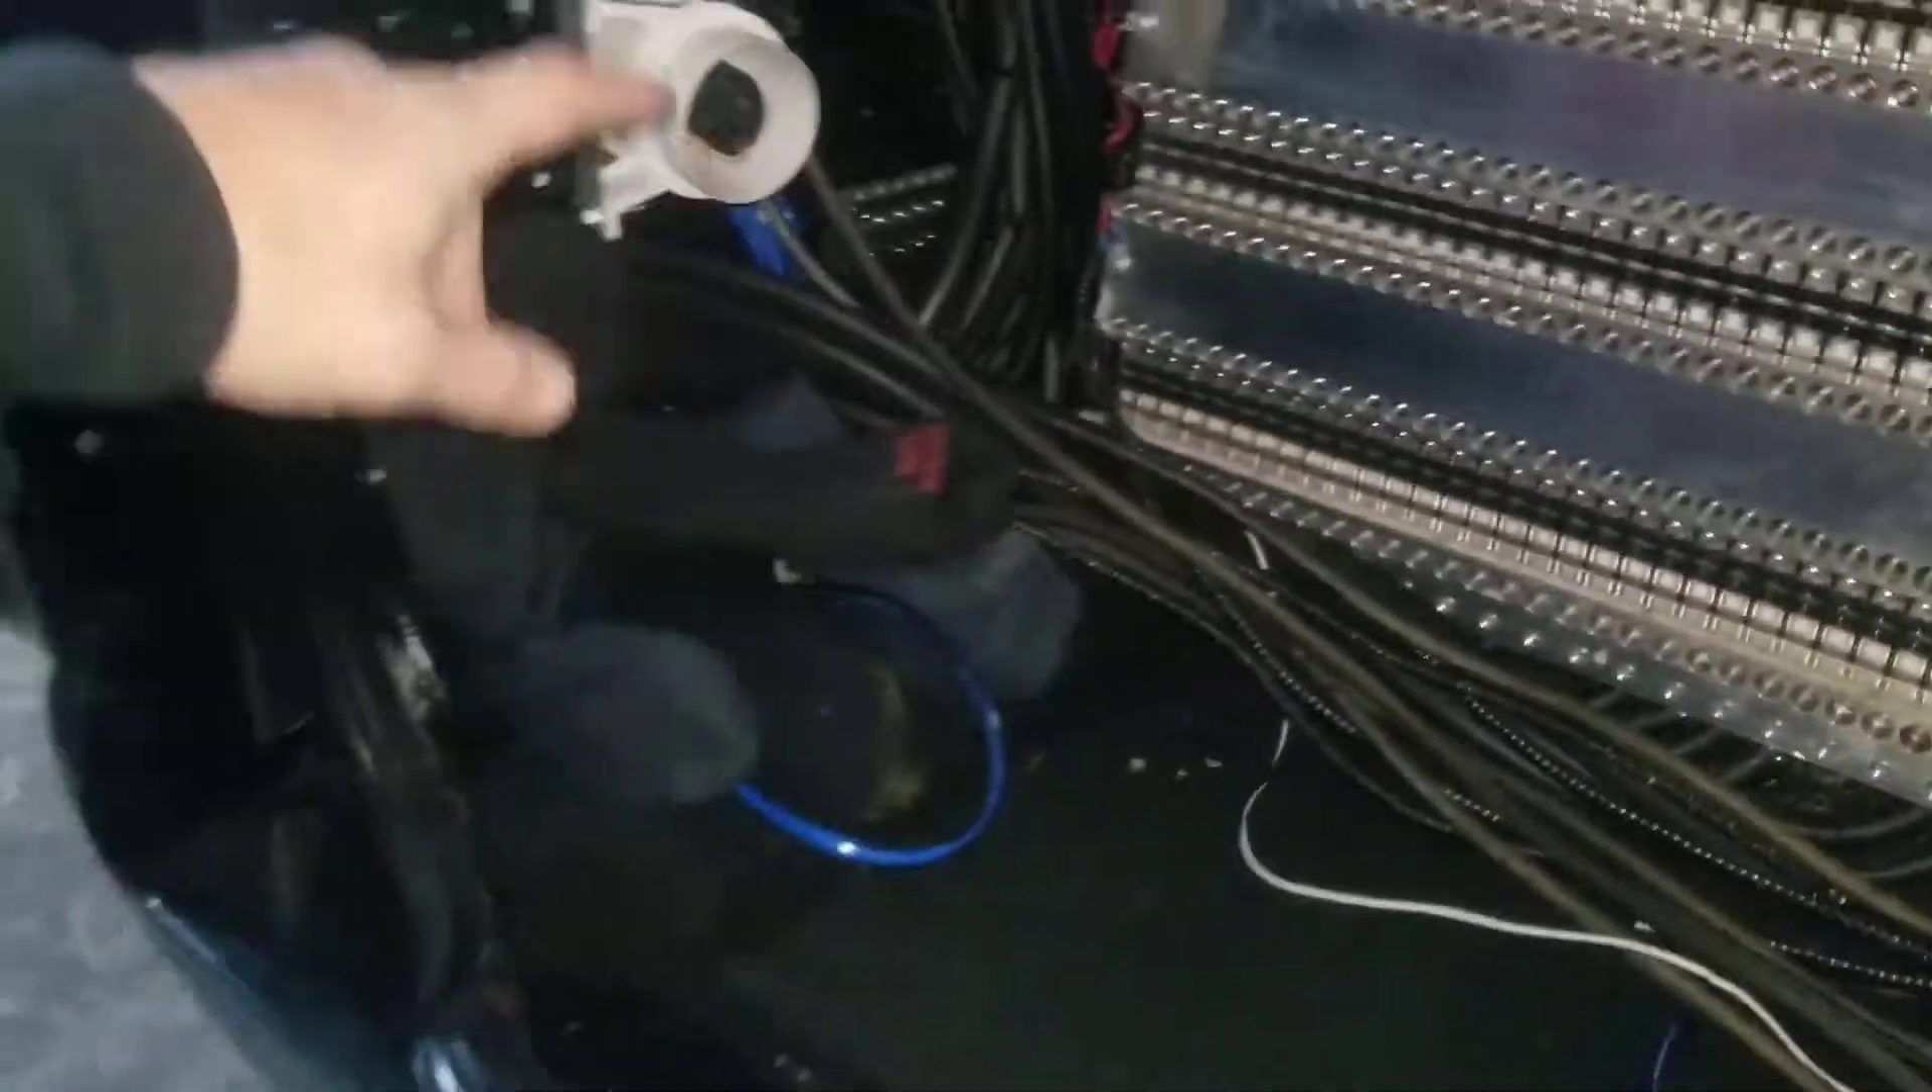Um, obviously these, a lot of these wires here are just thrown in here right now.